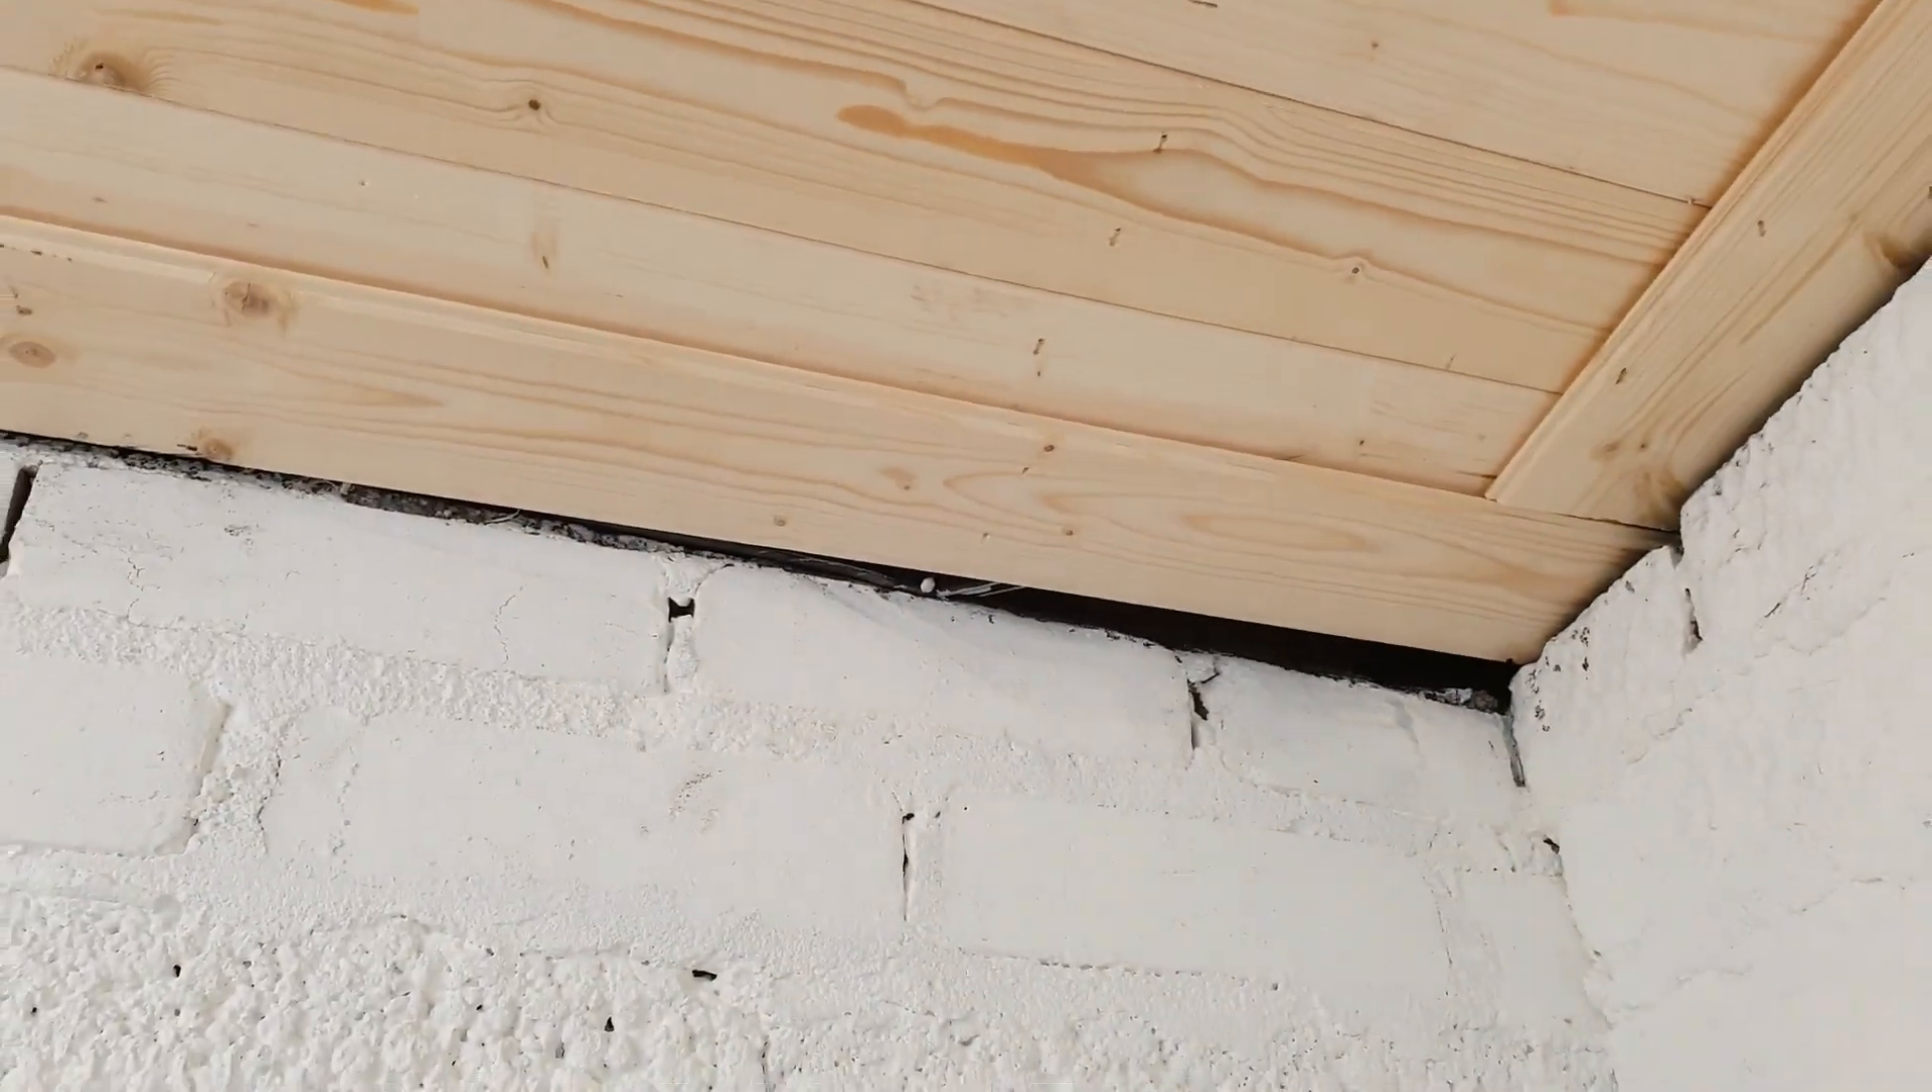I've got some pretty big holes up in the masonry work as well and there's a little gap up here because the walls they threw these places up they didn't really build them too great these coal bunkers so we've got gaps around.